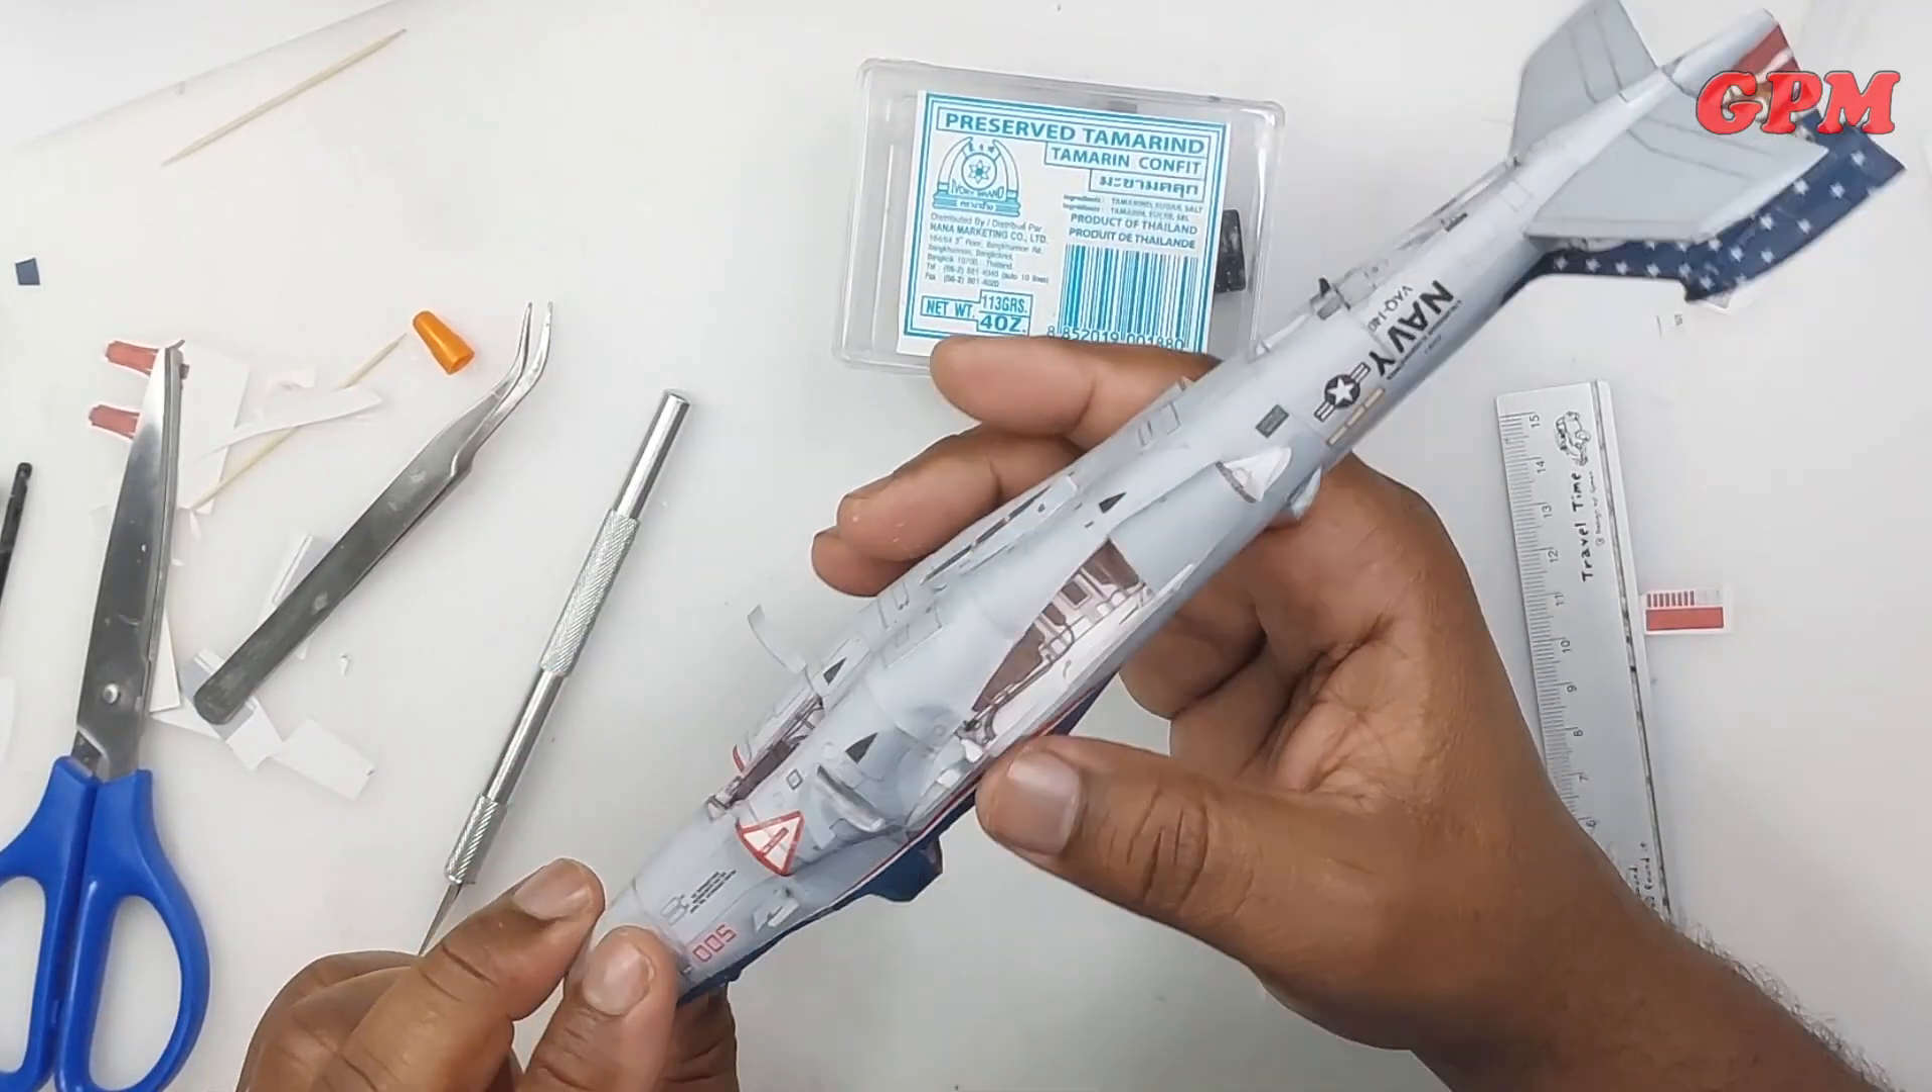It seems as if we now have a prowler fuselage fully built on our hands.